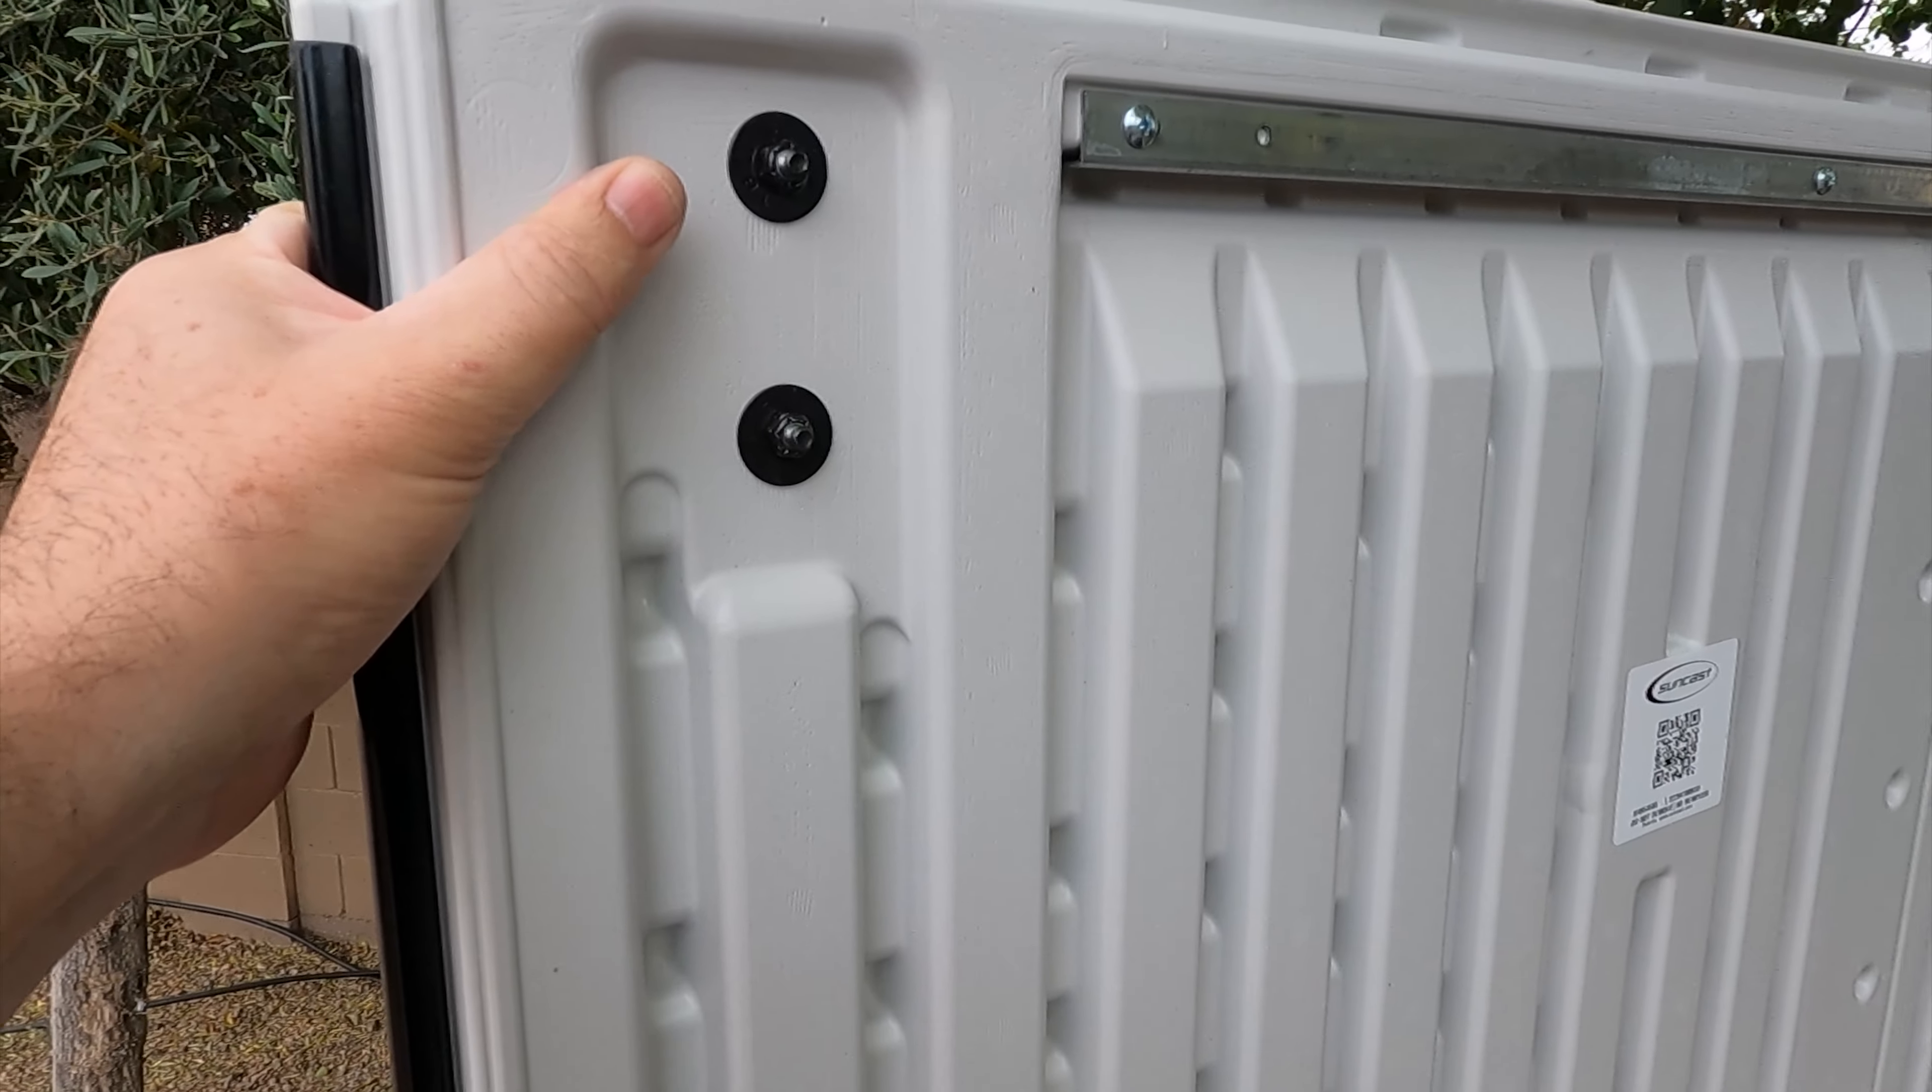And then here's all the hardware that I put on the door.